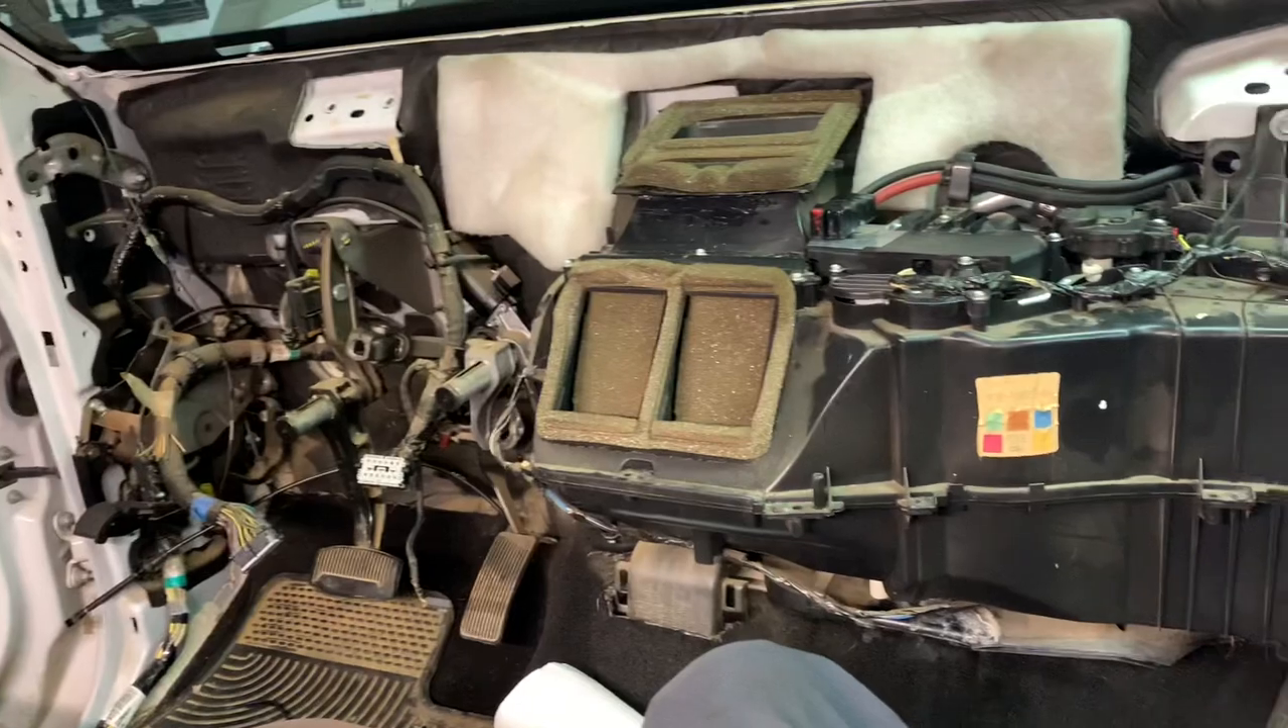We are all back together on the HVAC box.